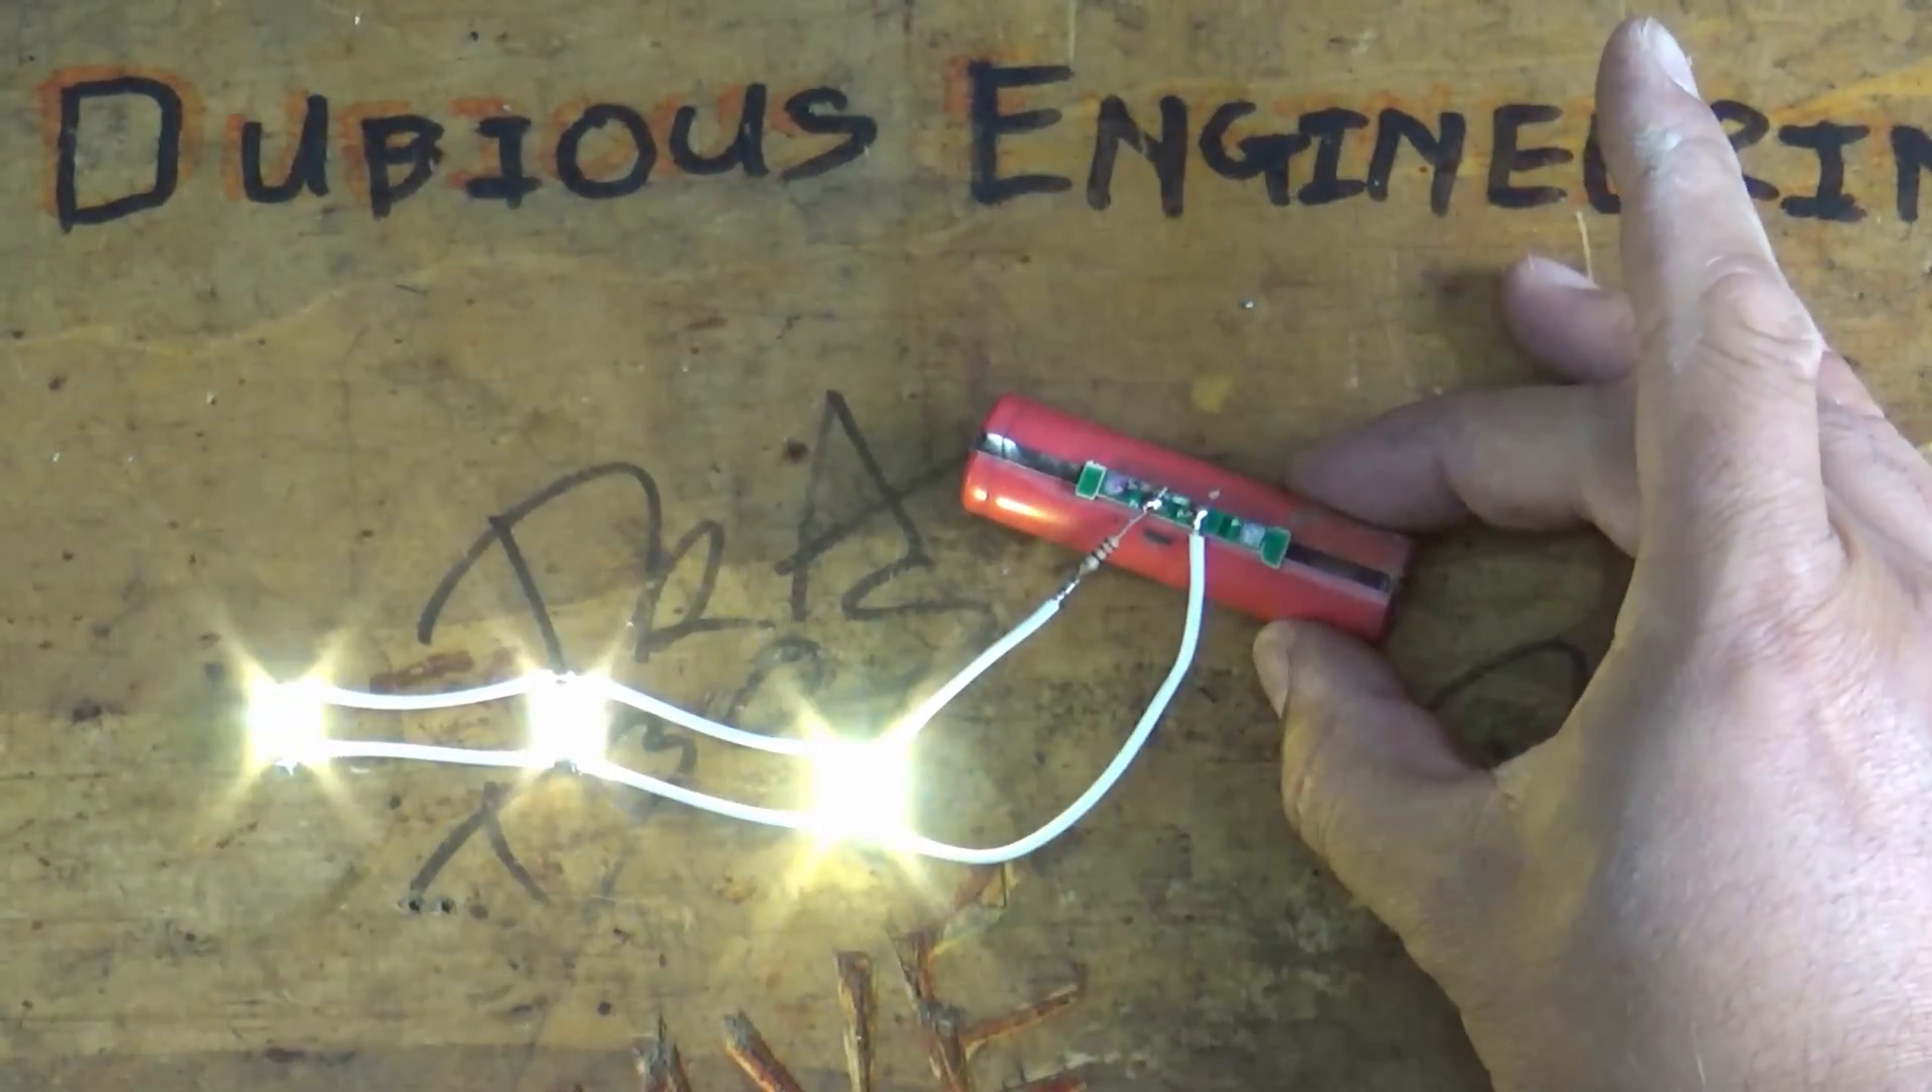The battery management pcb has been installed on the battery and the leds are being driven by the battery.